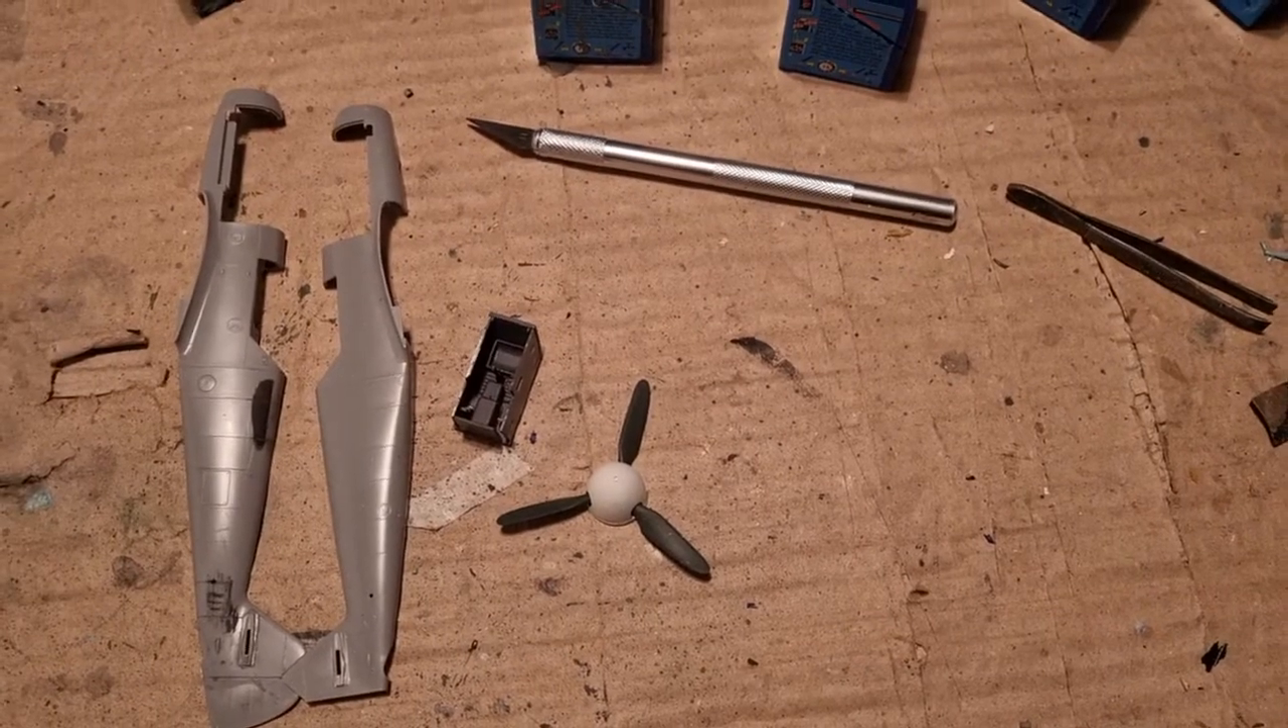The first thing i did was to glue the propeller the propeller blades and the nose cone together.